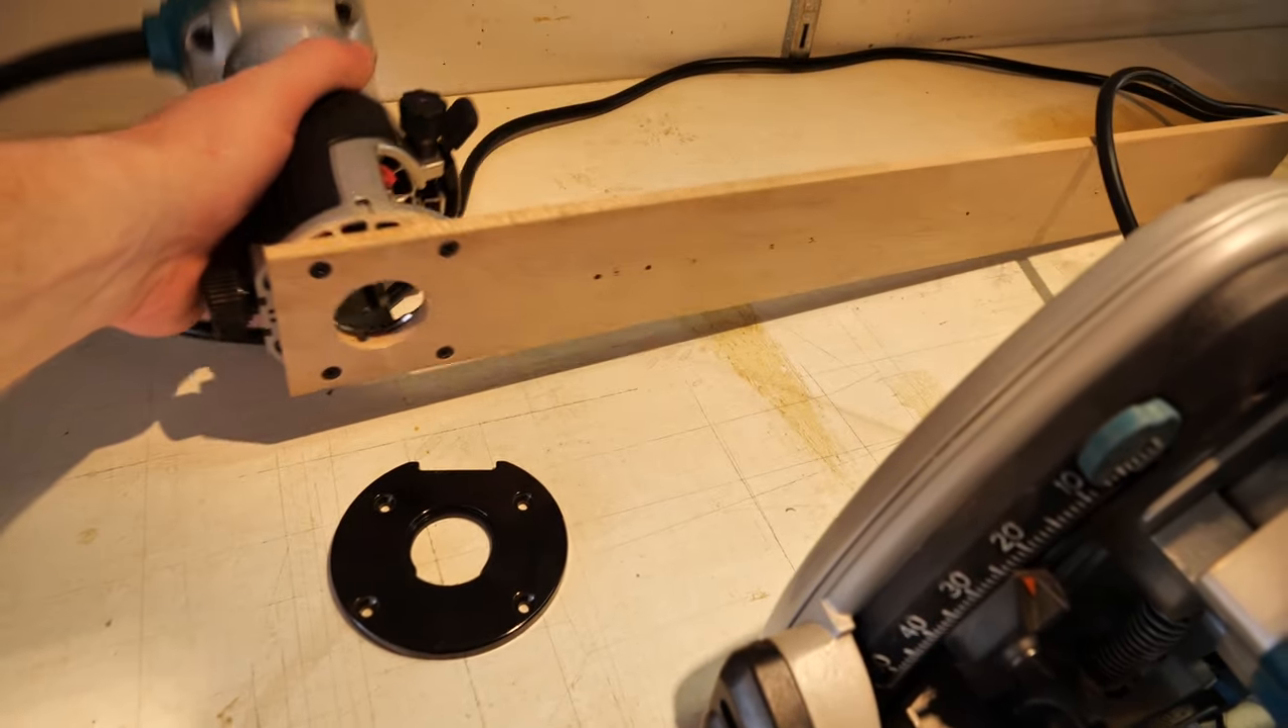I've got my little trimmer there, which I've removed the base of.